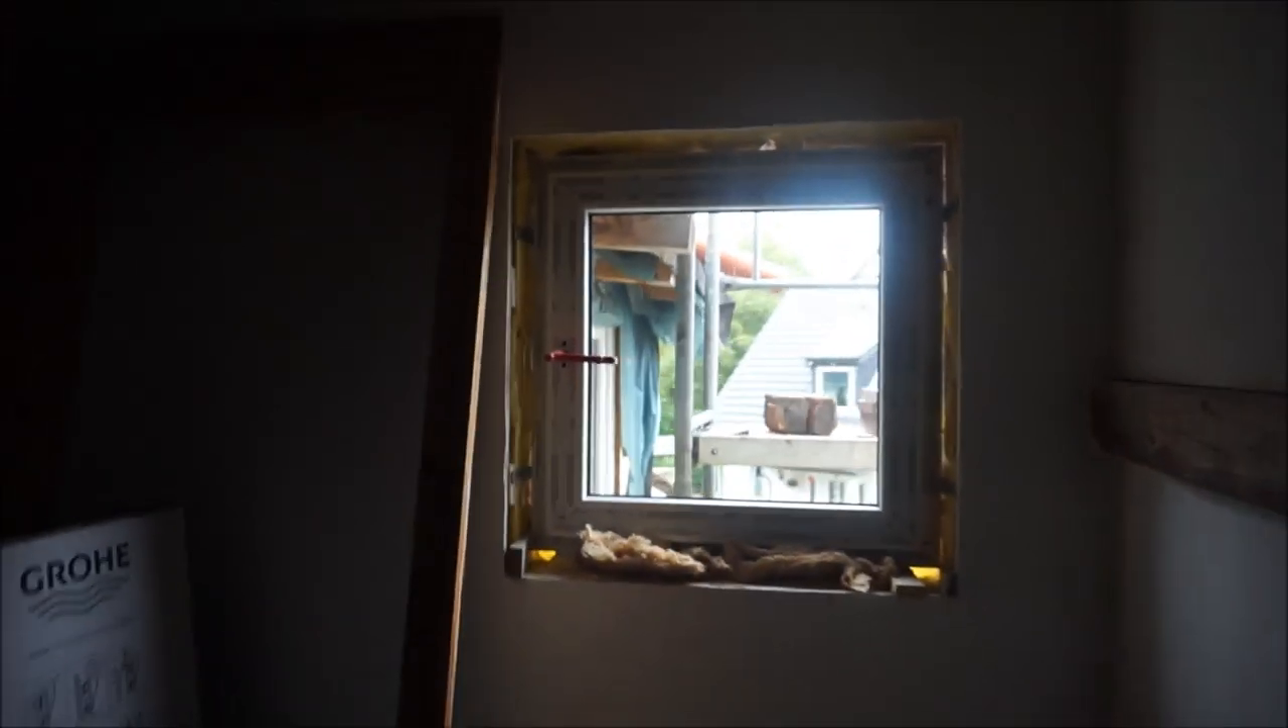Also hier im Flur ist jetzt auch das Fenster drin.